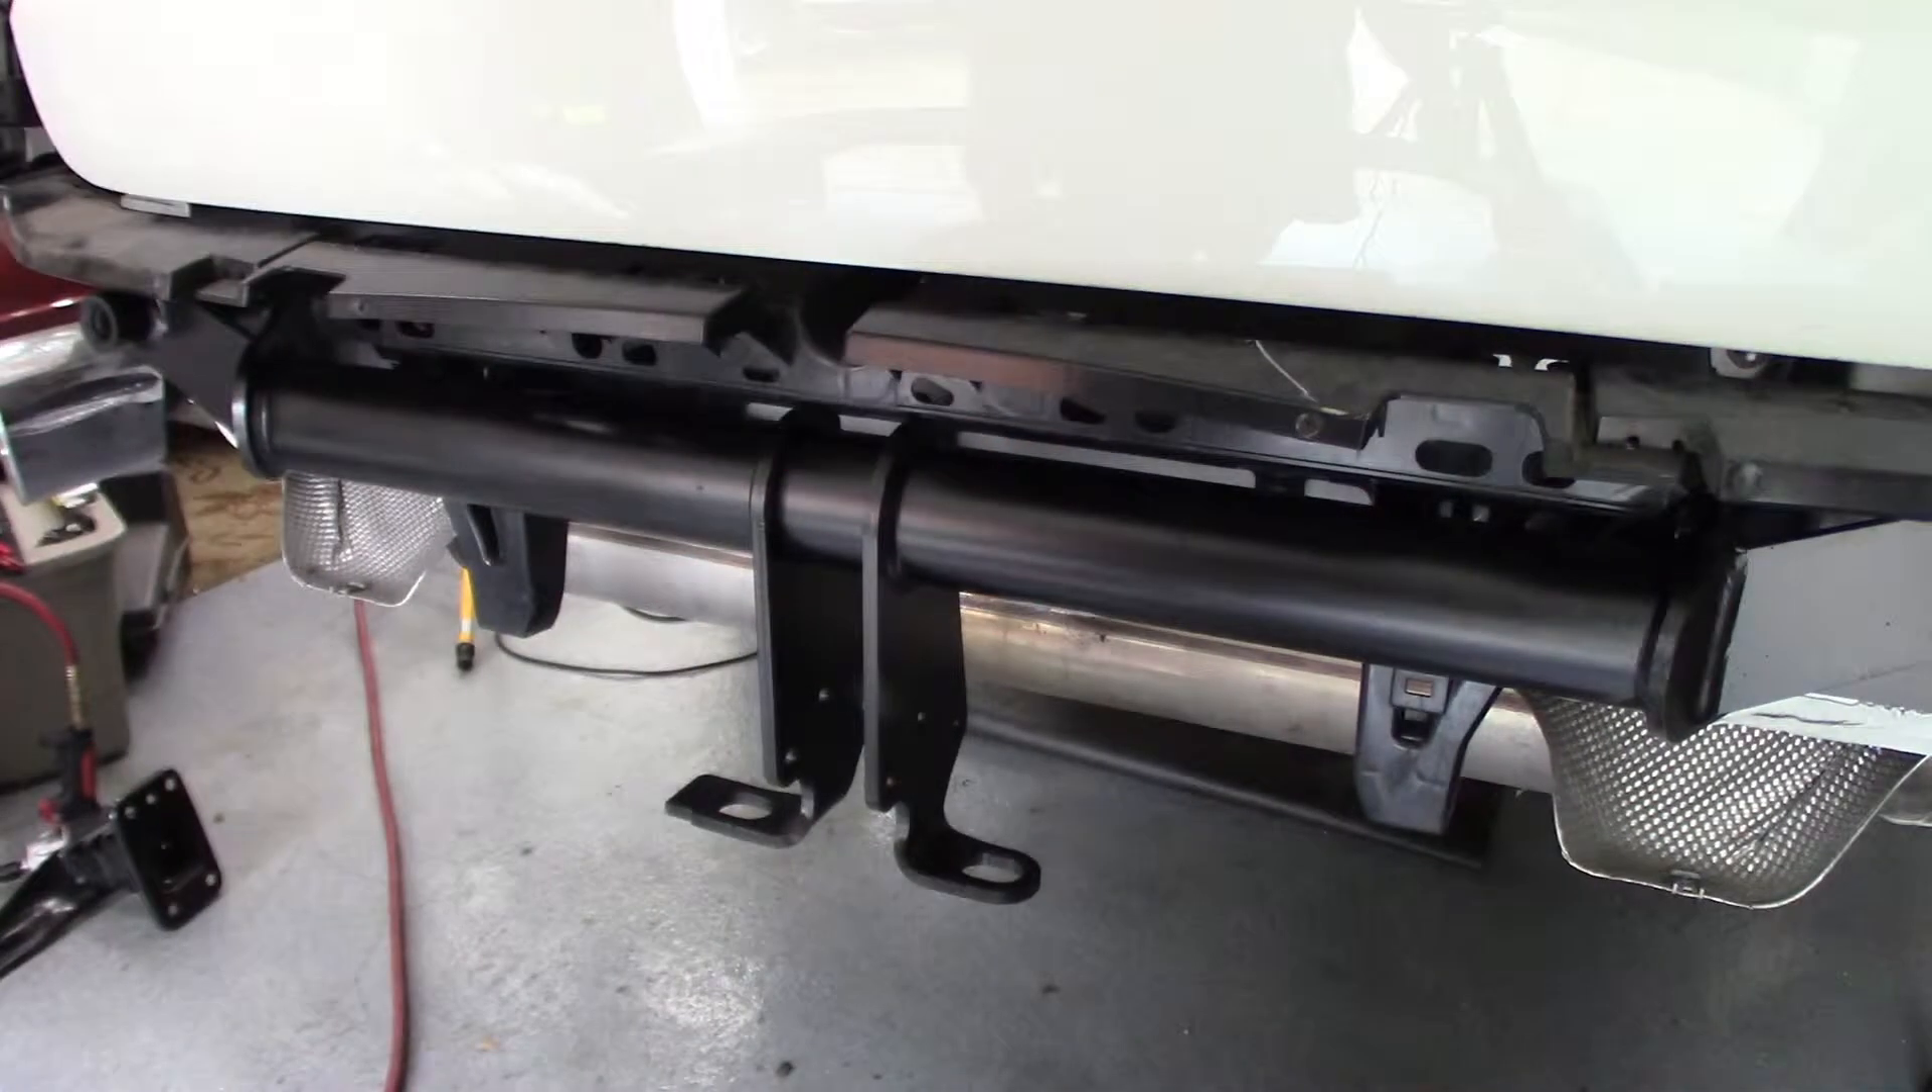So we've got the support on here.